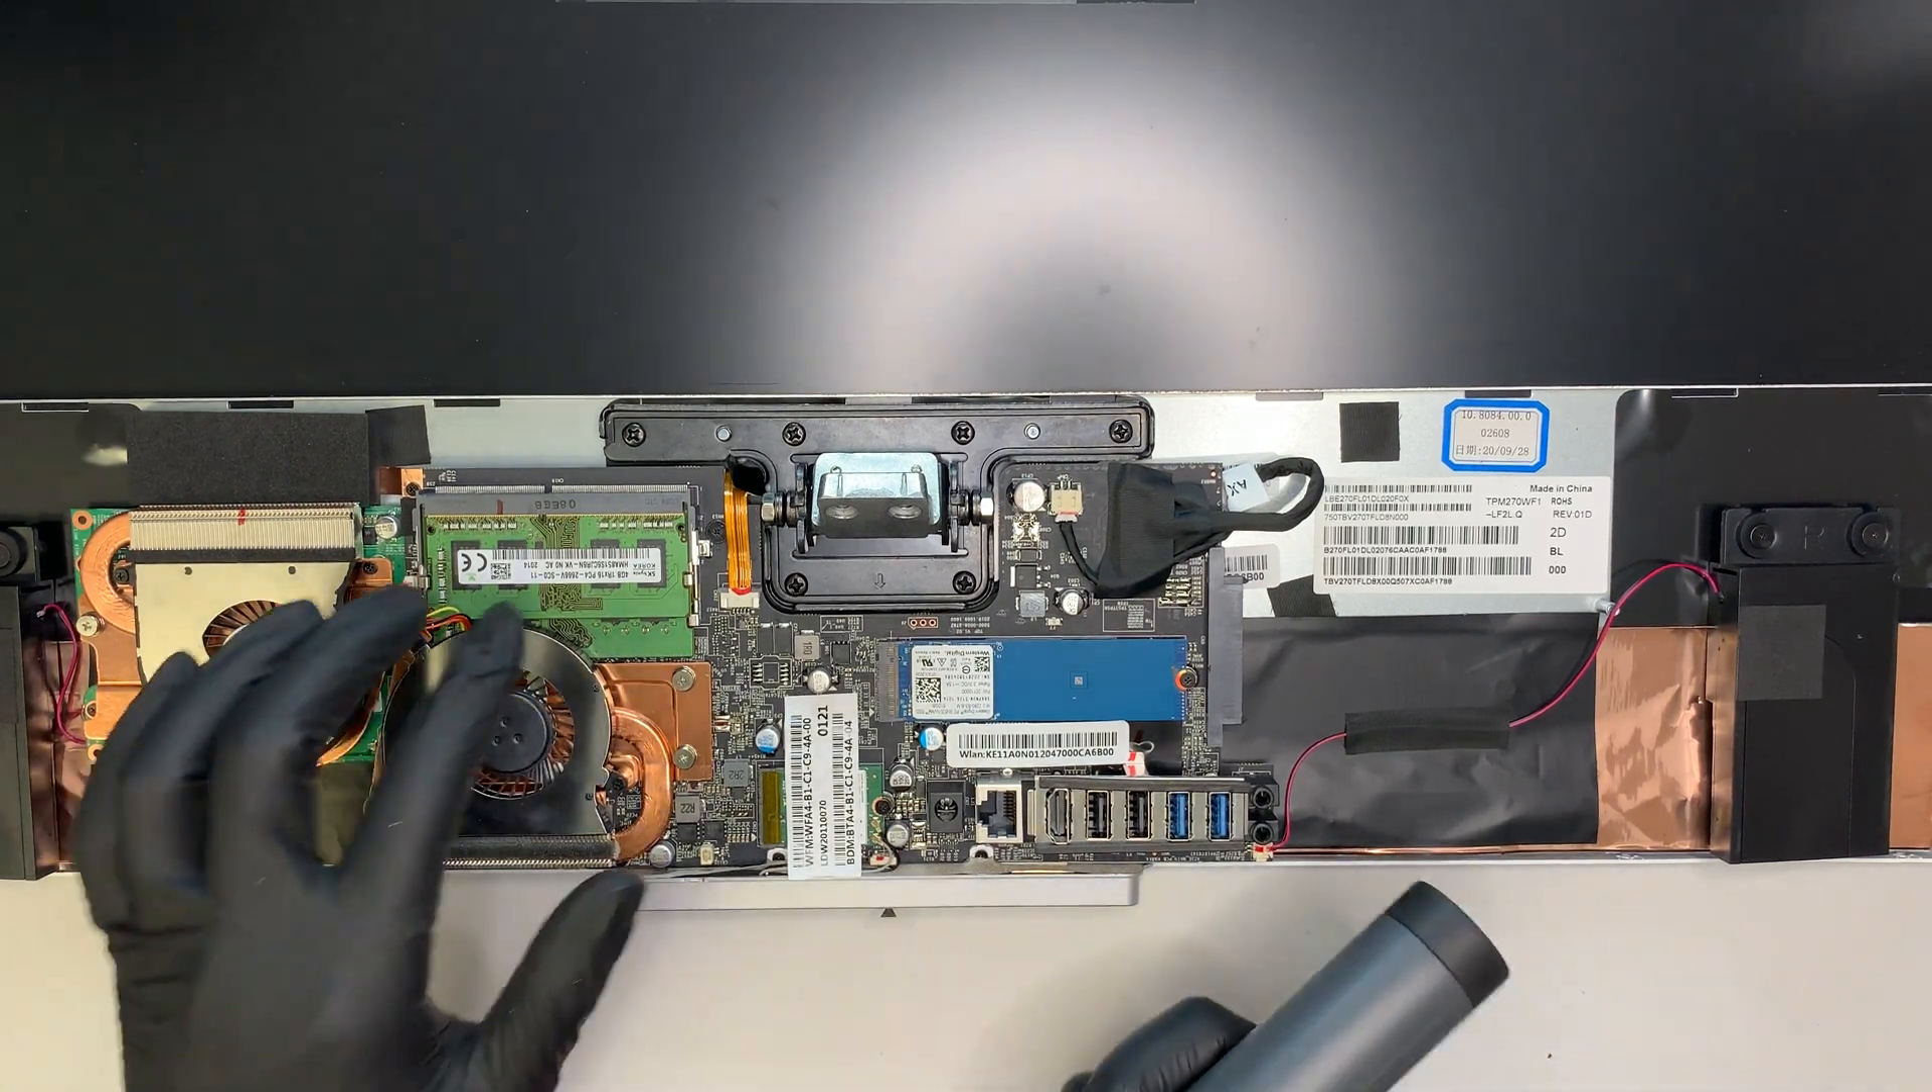Now, once the, back cover is removed, you can actually see your entire computer here.